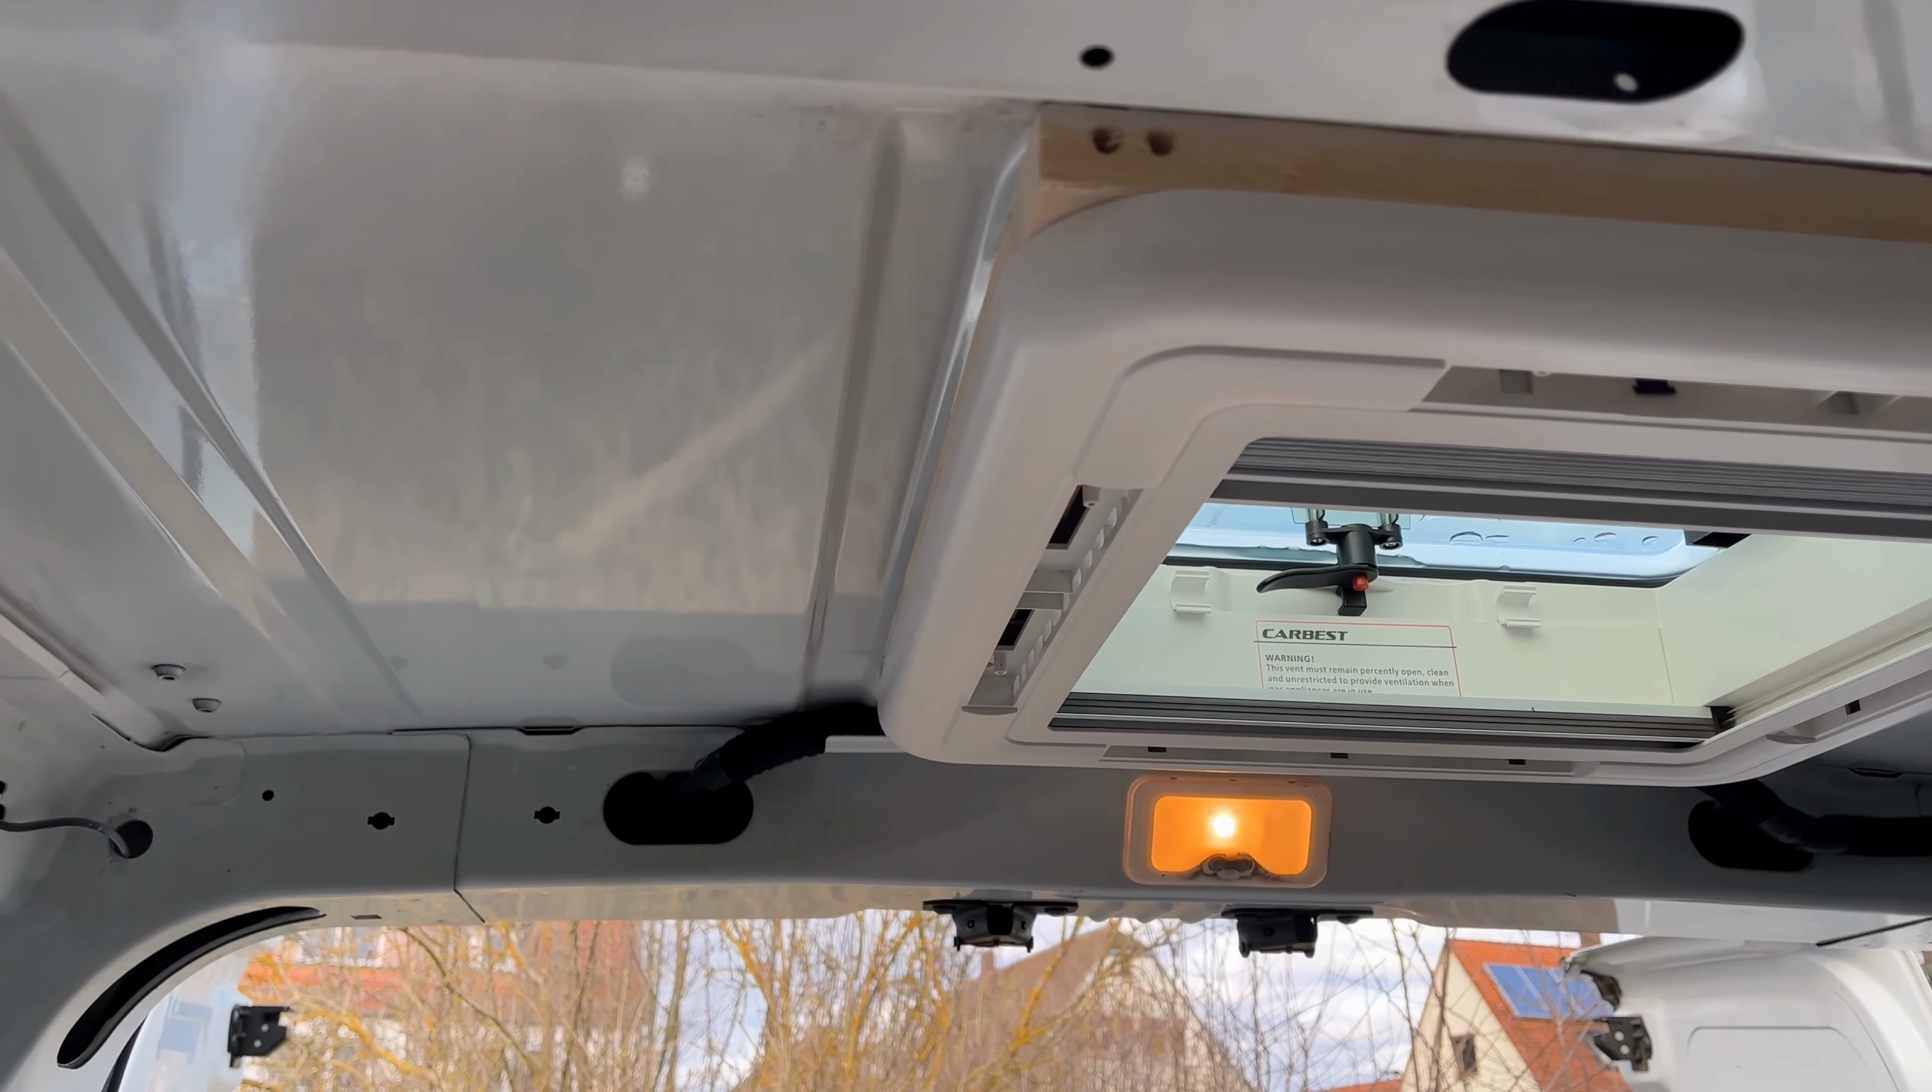Dann haben wir hier hinten noch unser Dachfenster eingebaut.